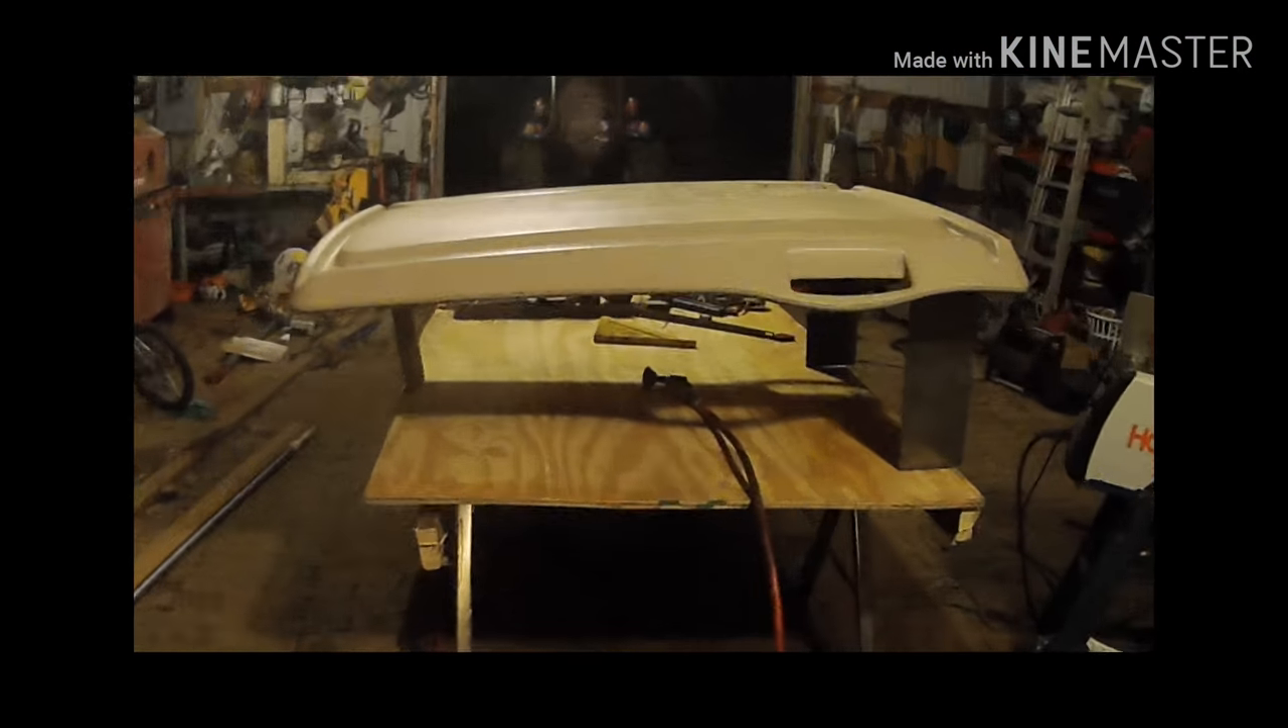So here's the top sitting on the frame.